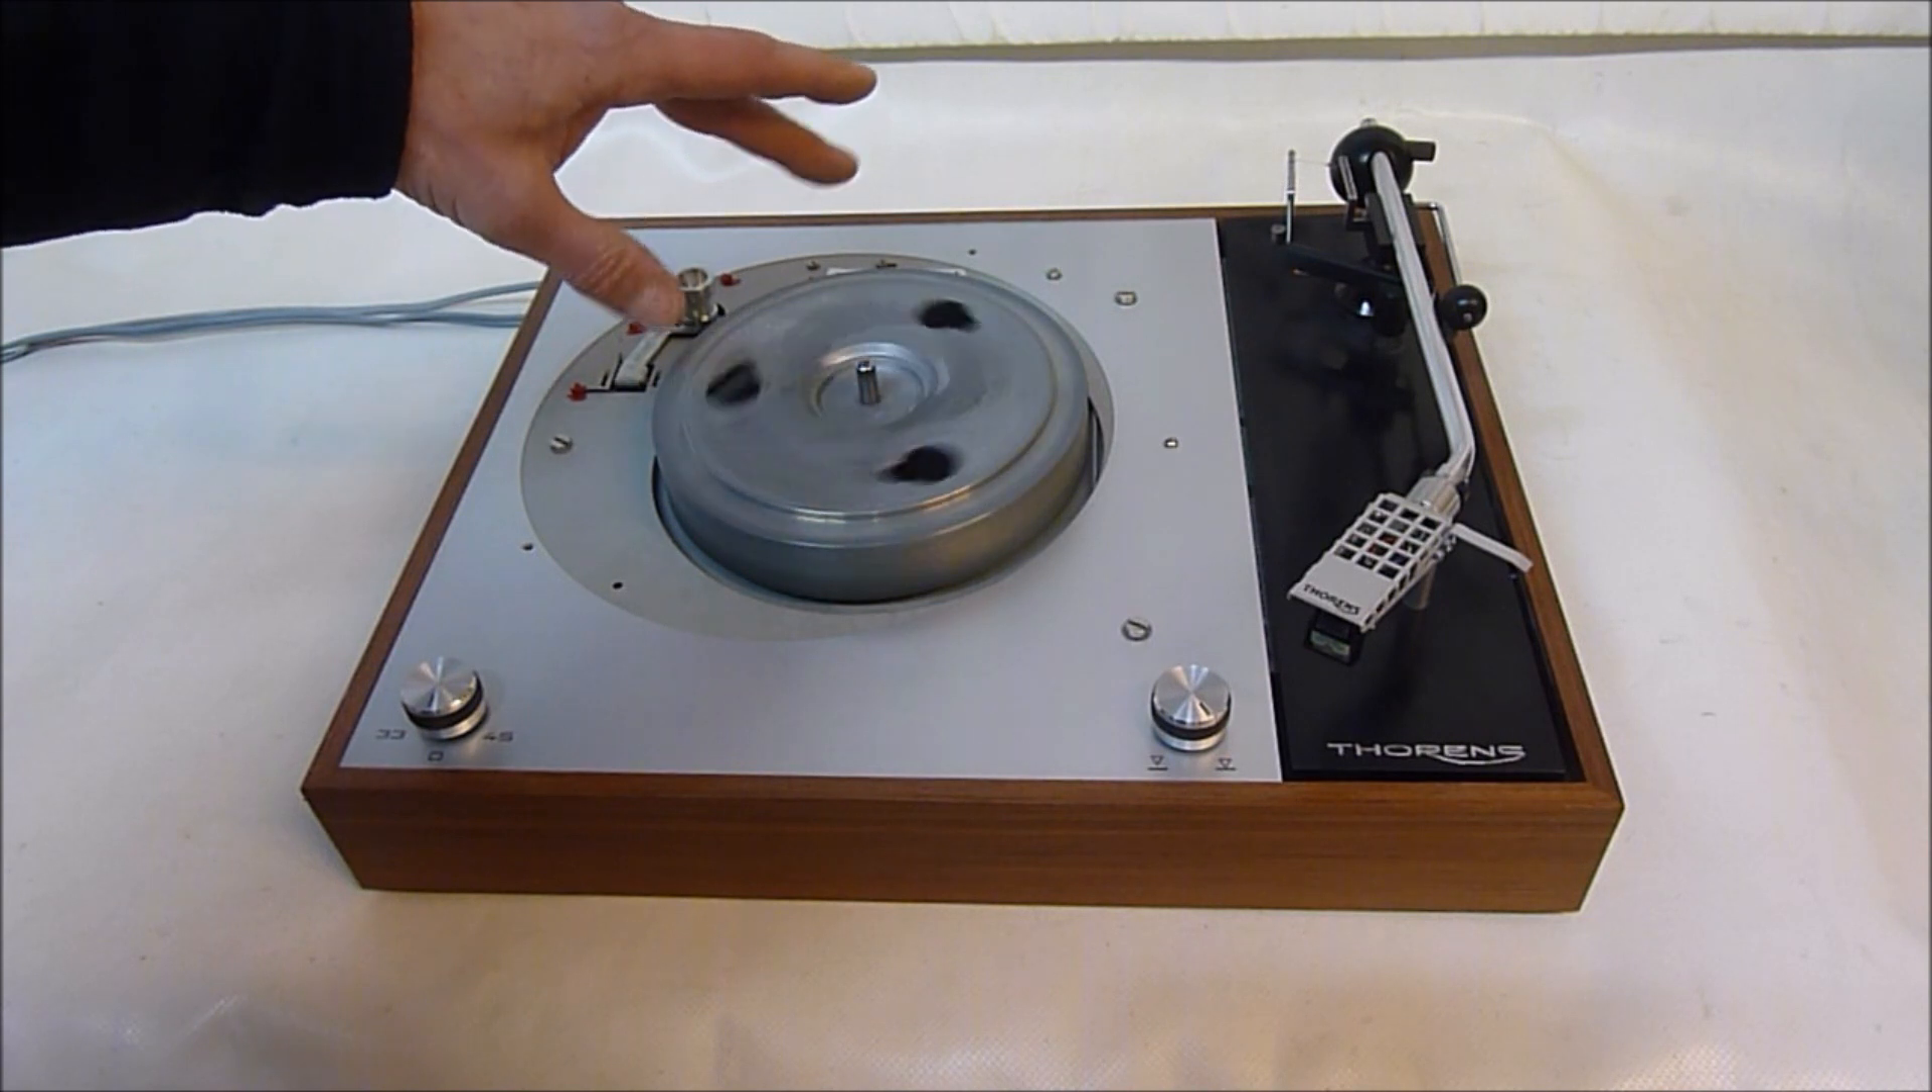Now that we've got the platter off we can look at the hub.